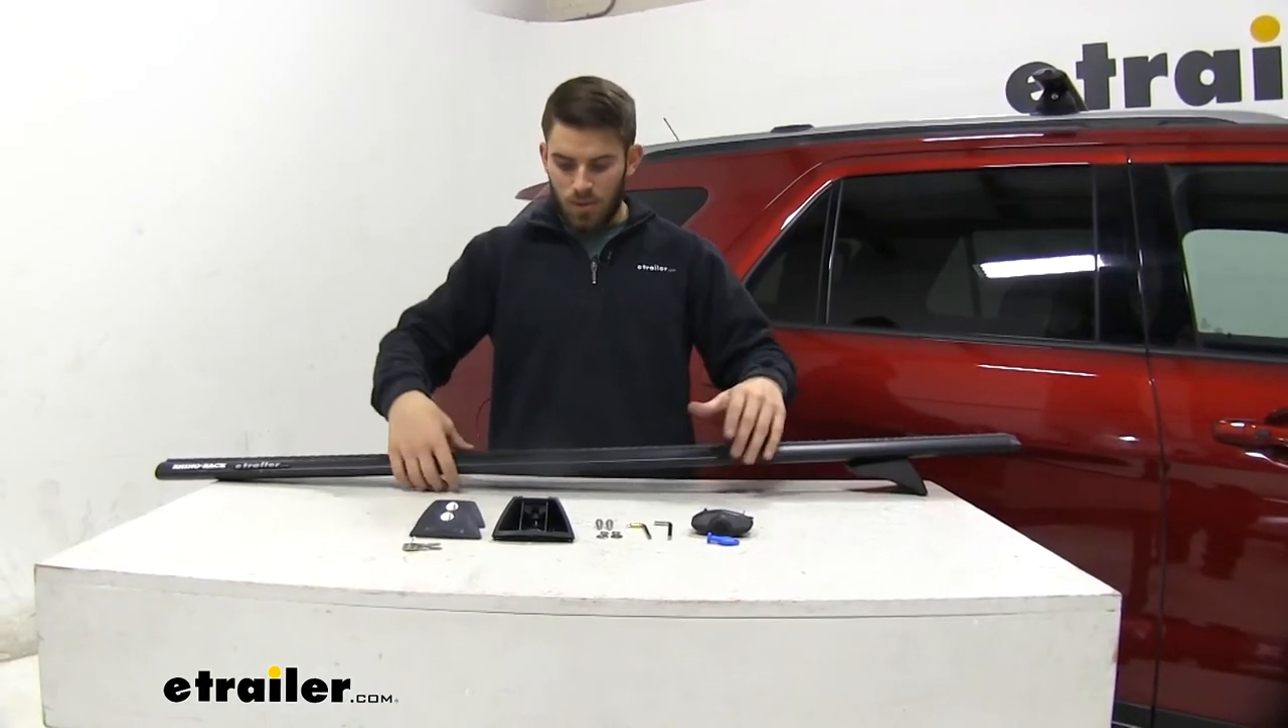Now we need to get the rest of the crossbar assembled.